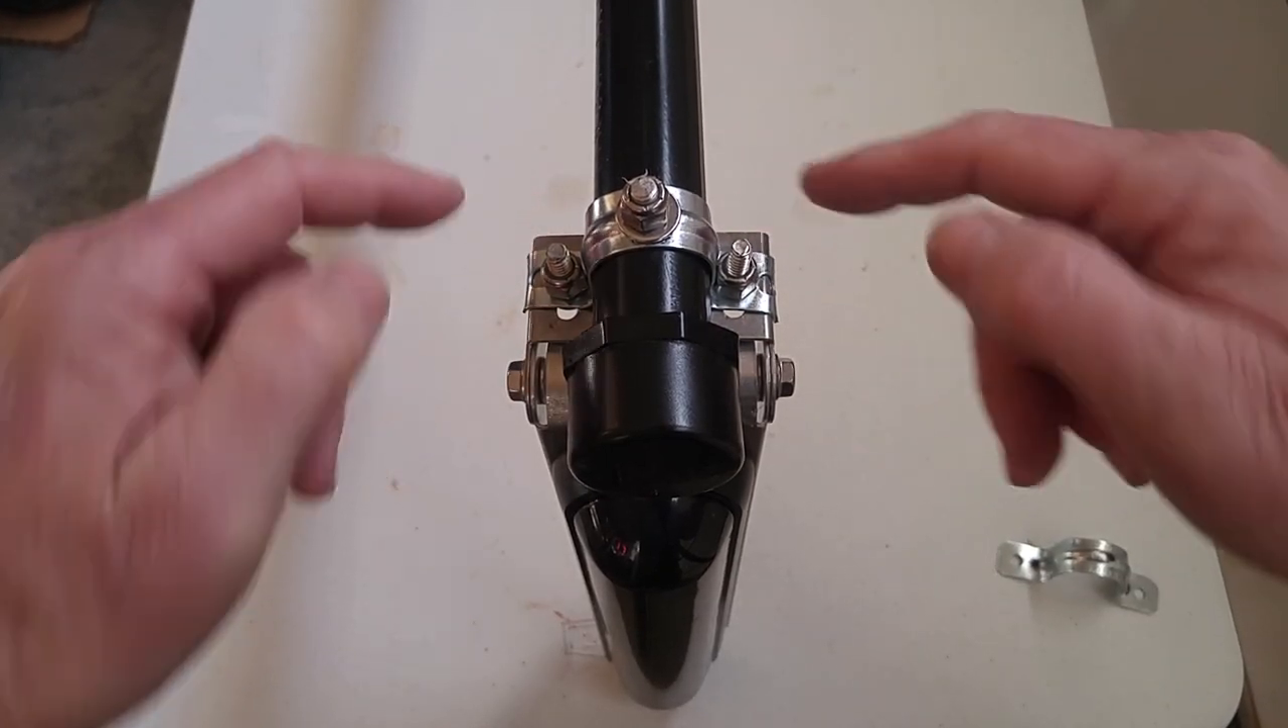I ran those two bolts through the bracket just to make it a more solid and stable mount.